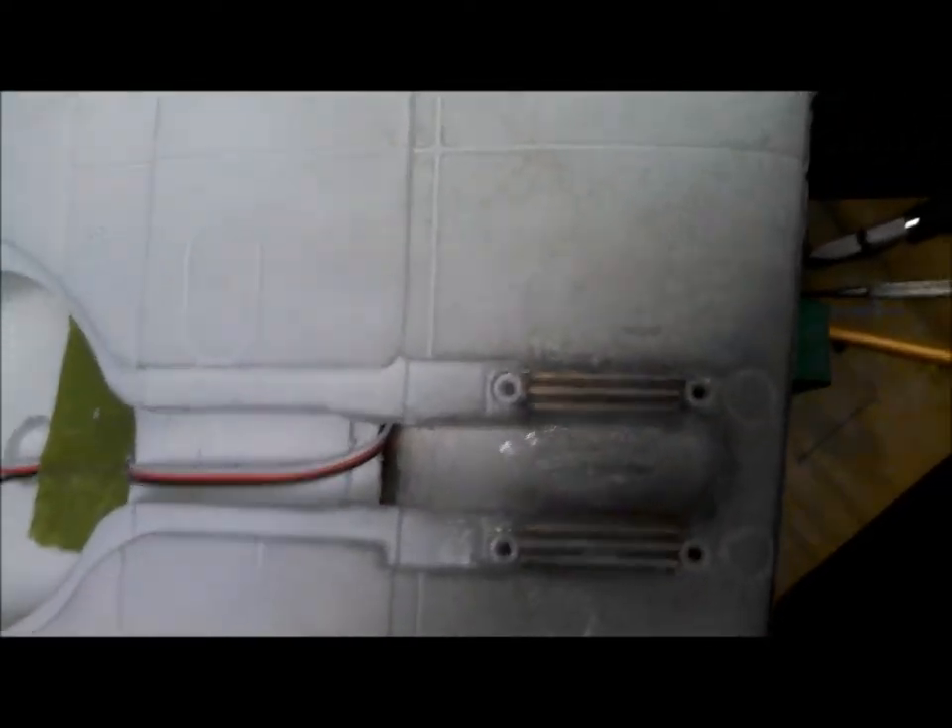I now have epoxied my uh mounting rails in place.